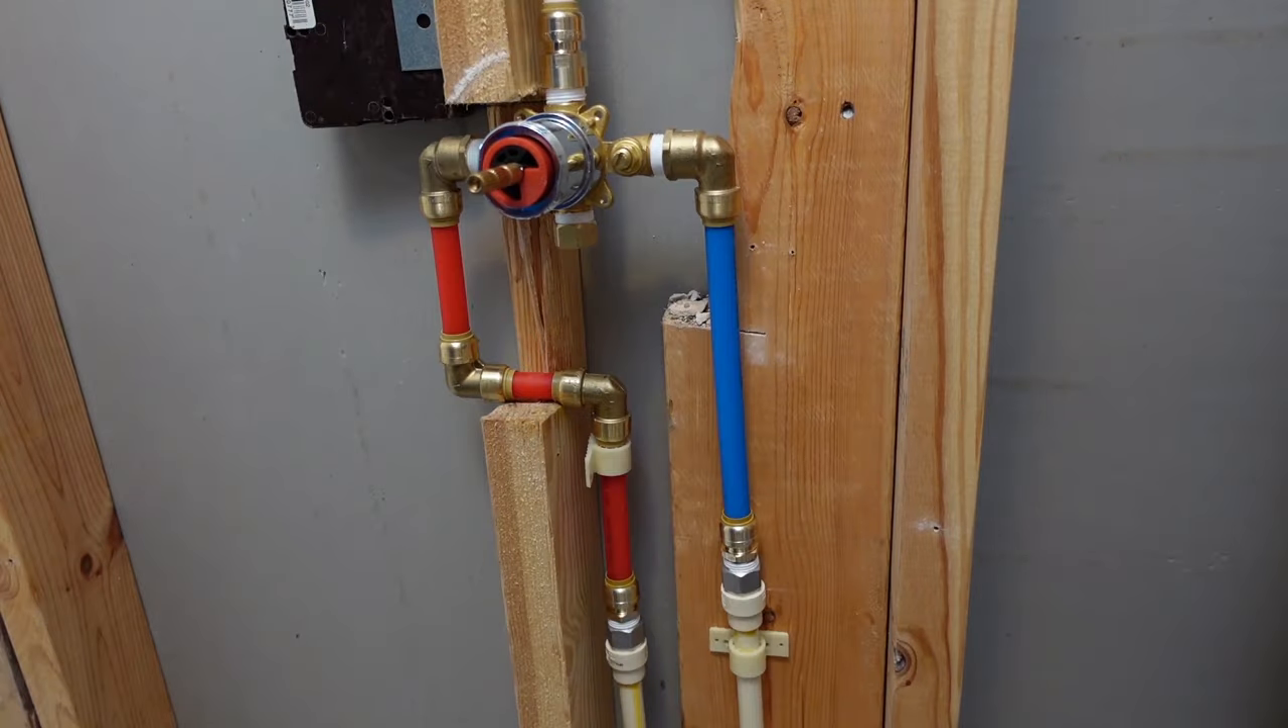Luego de instalar la tubería pex roja instalé la tubería pex azul del lado frío.